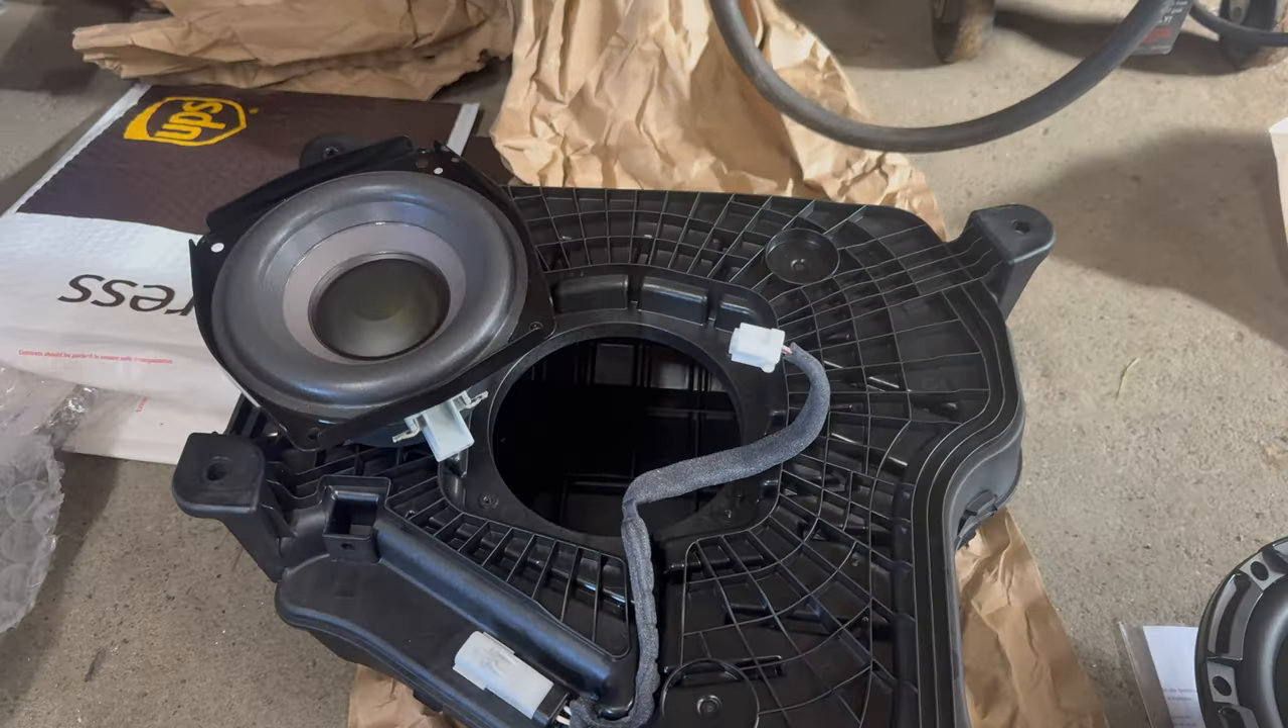Okay, so I've got the speaker out, got it disconnected.